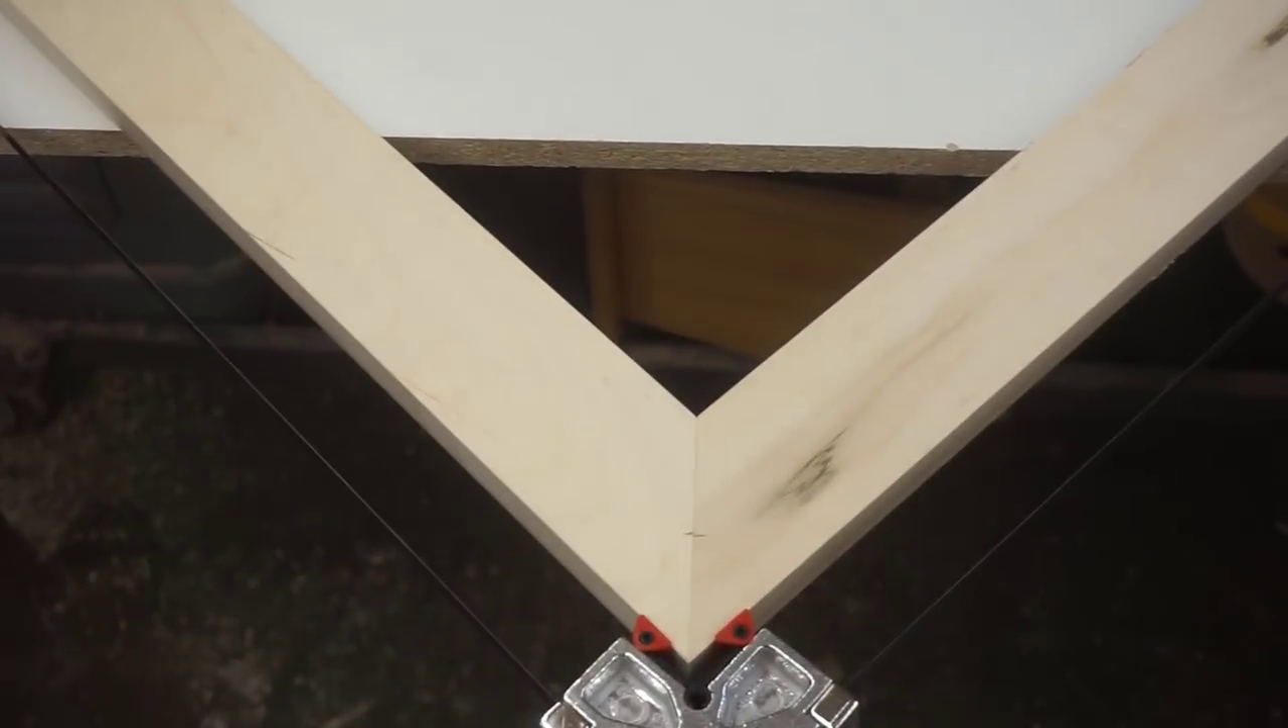And I'm happy with the dry fit because all the corners fit just like this one.